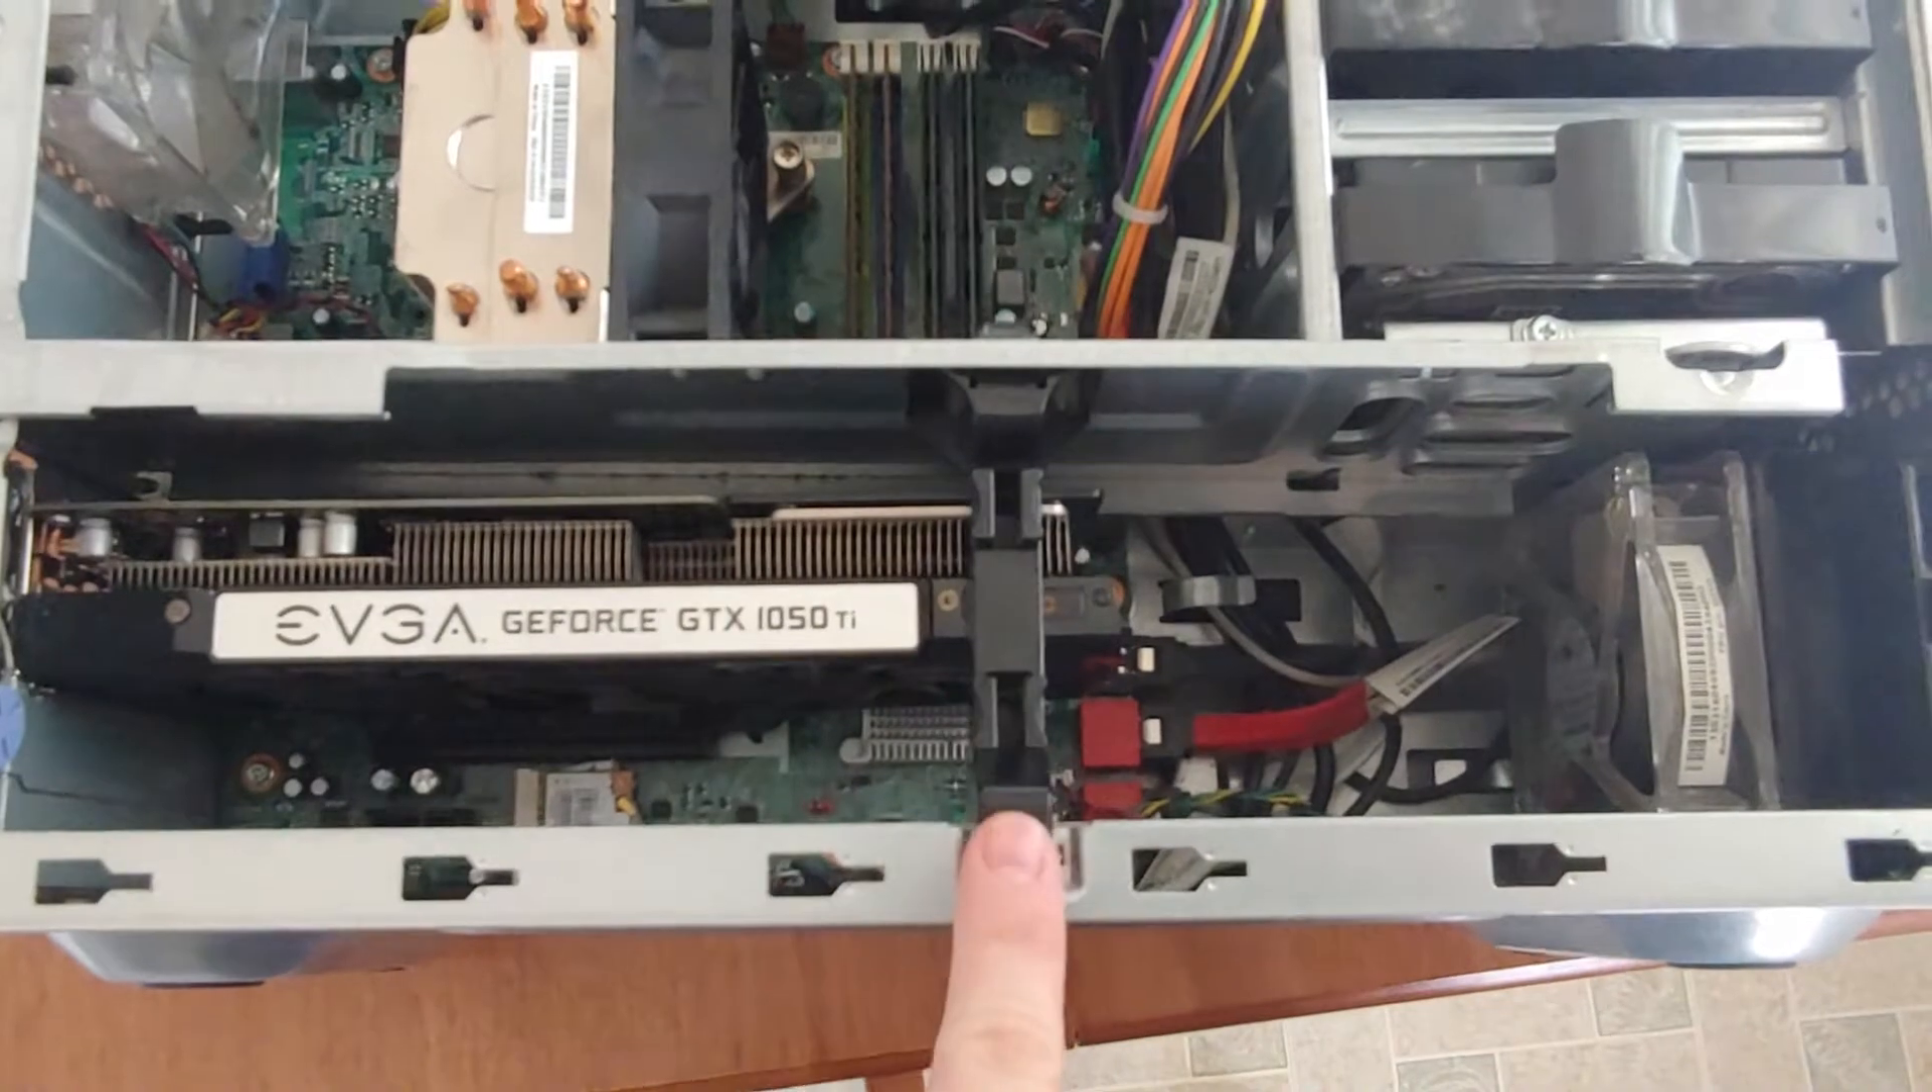And this black bracket lock is in the way and I cannot figure out how to remove this lock.